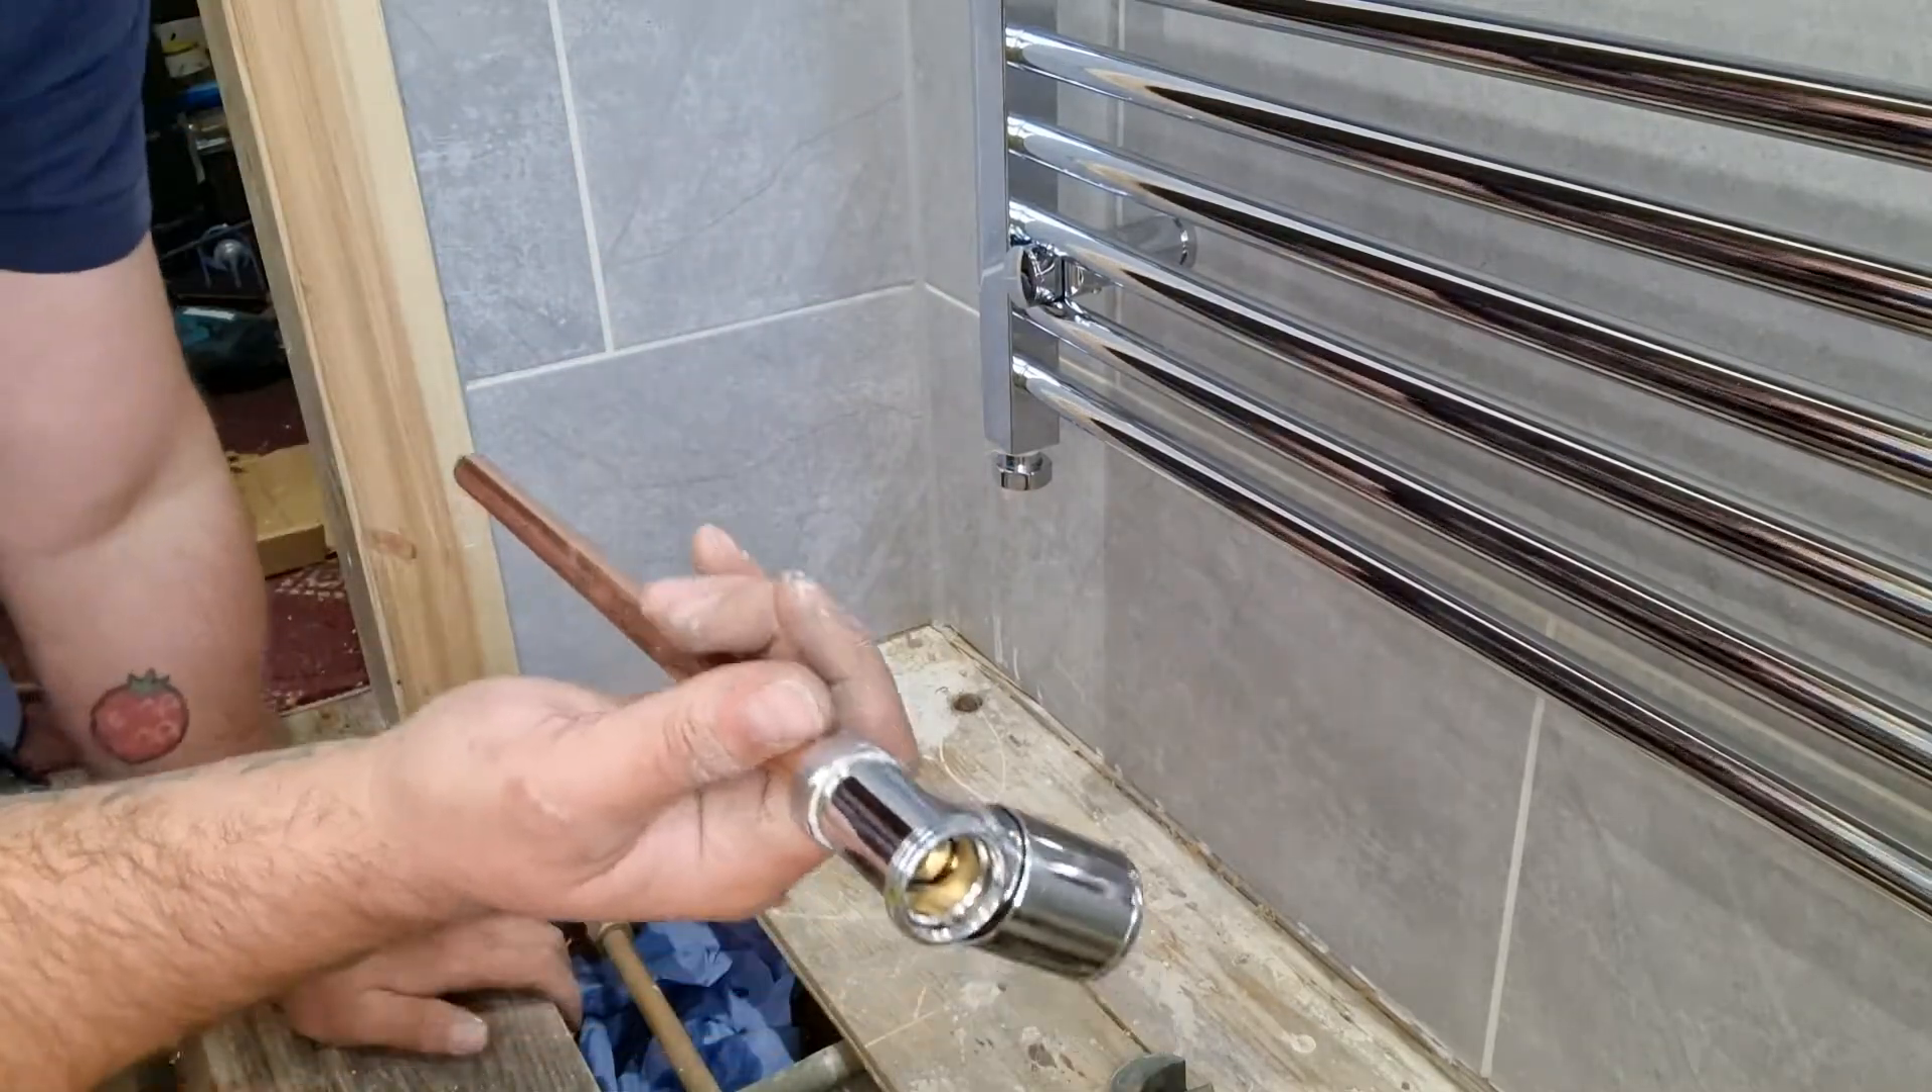So now you've got your pipe with your valve on.